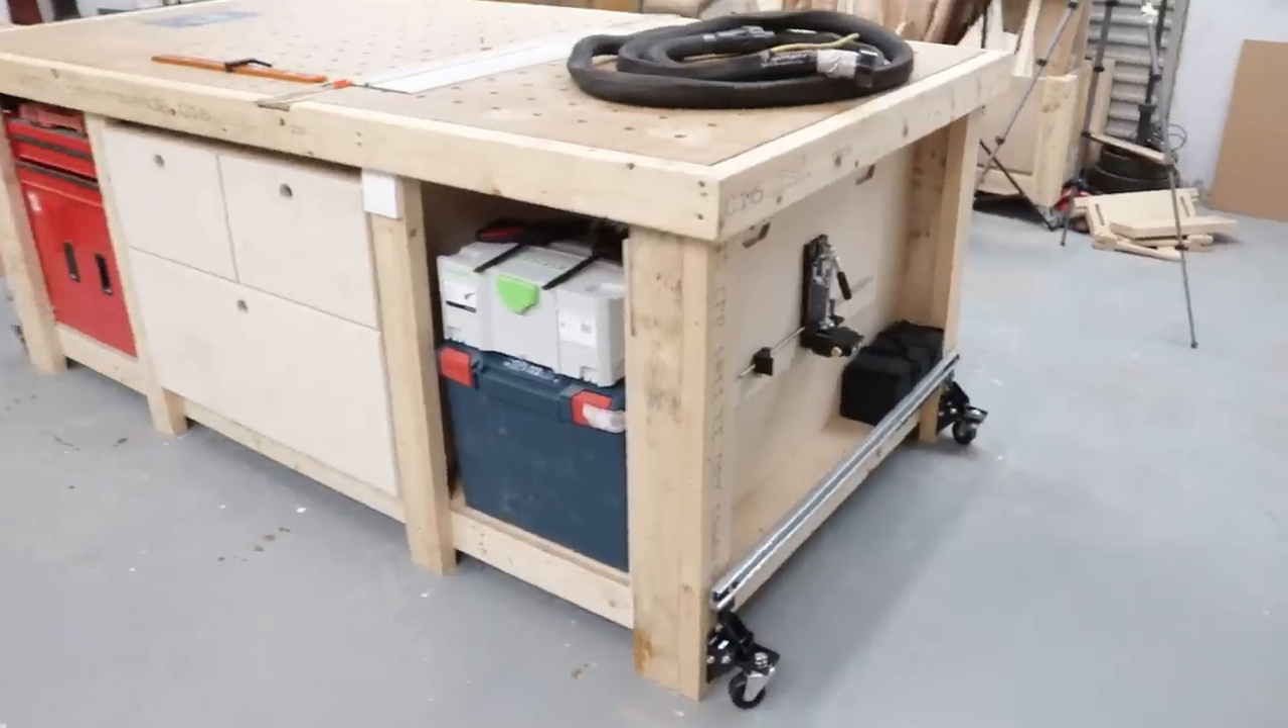Another part of this mft table is now complete we've added some storage and some drawers so i suppose the whole theme of this video is how to add drawers to a workbench.